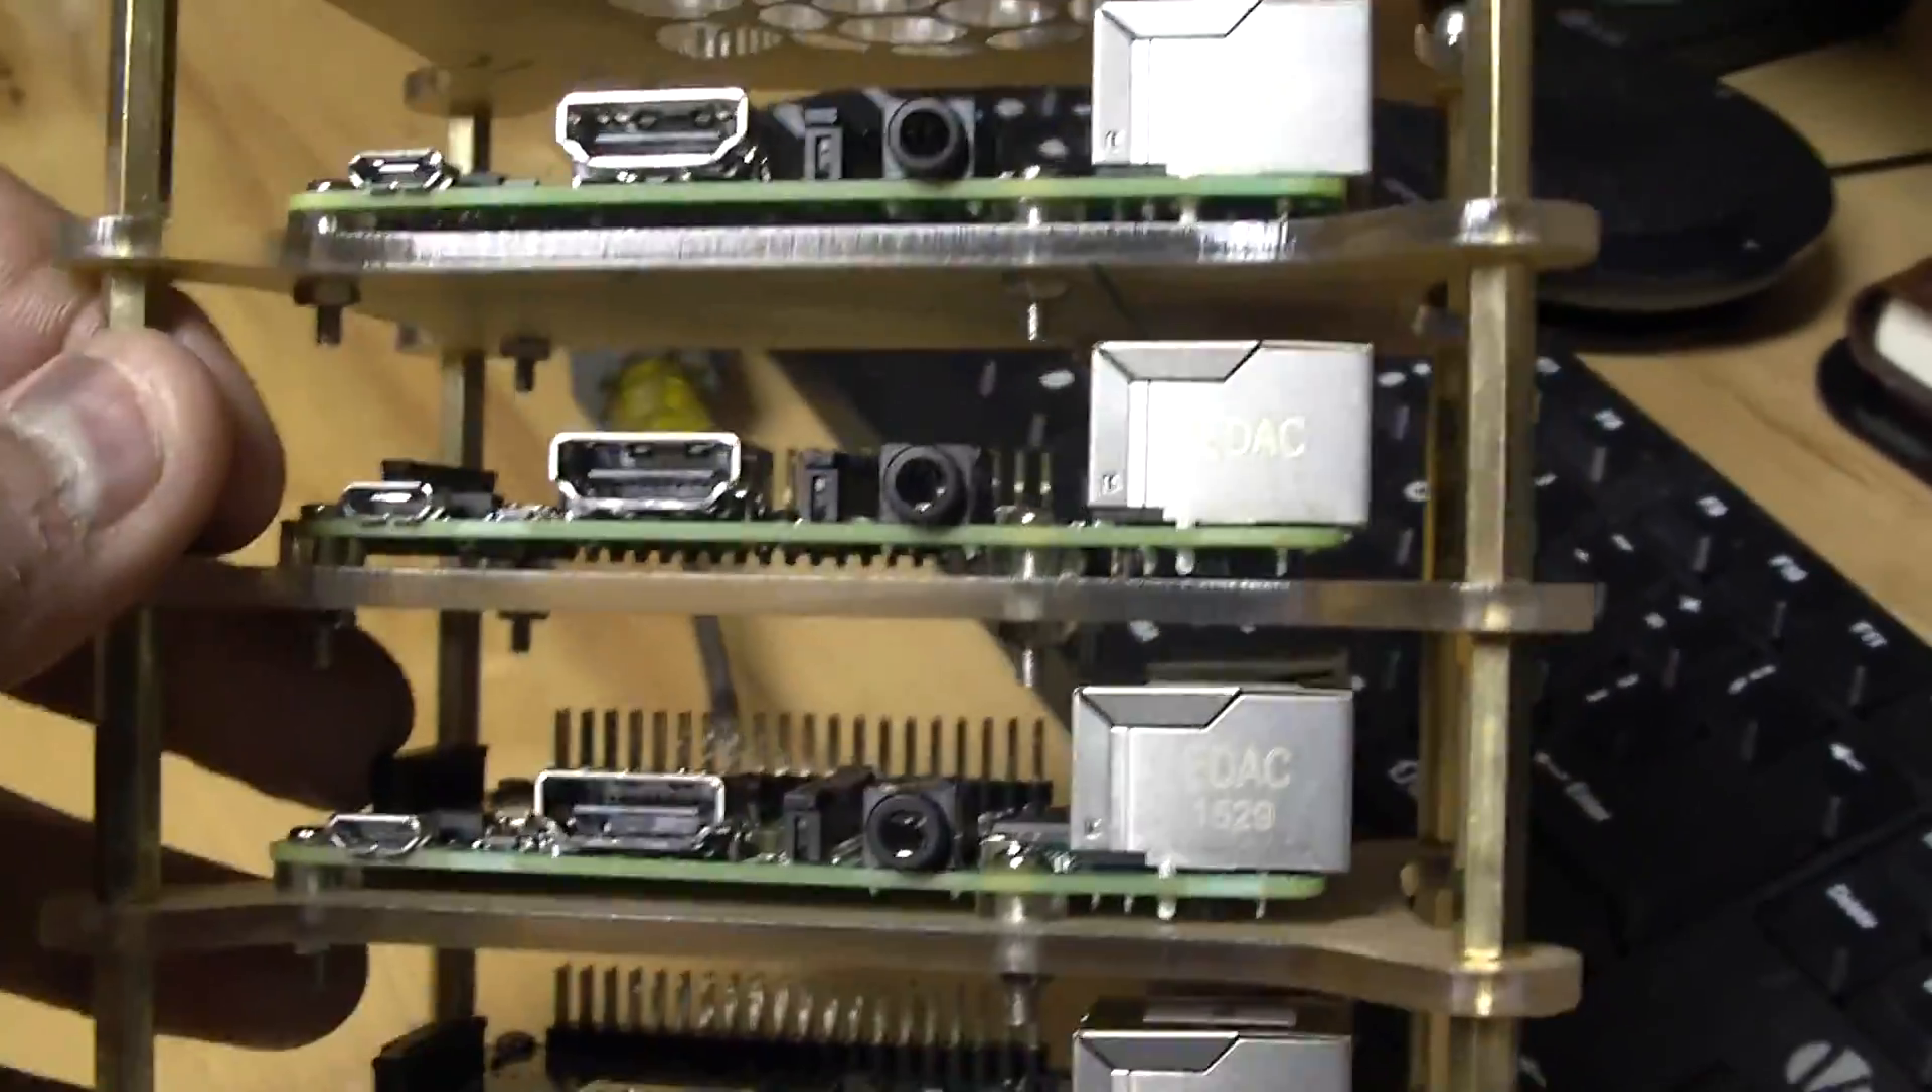There's sufficient clearance between any two Pis.